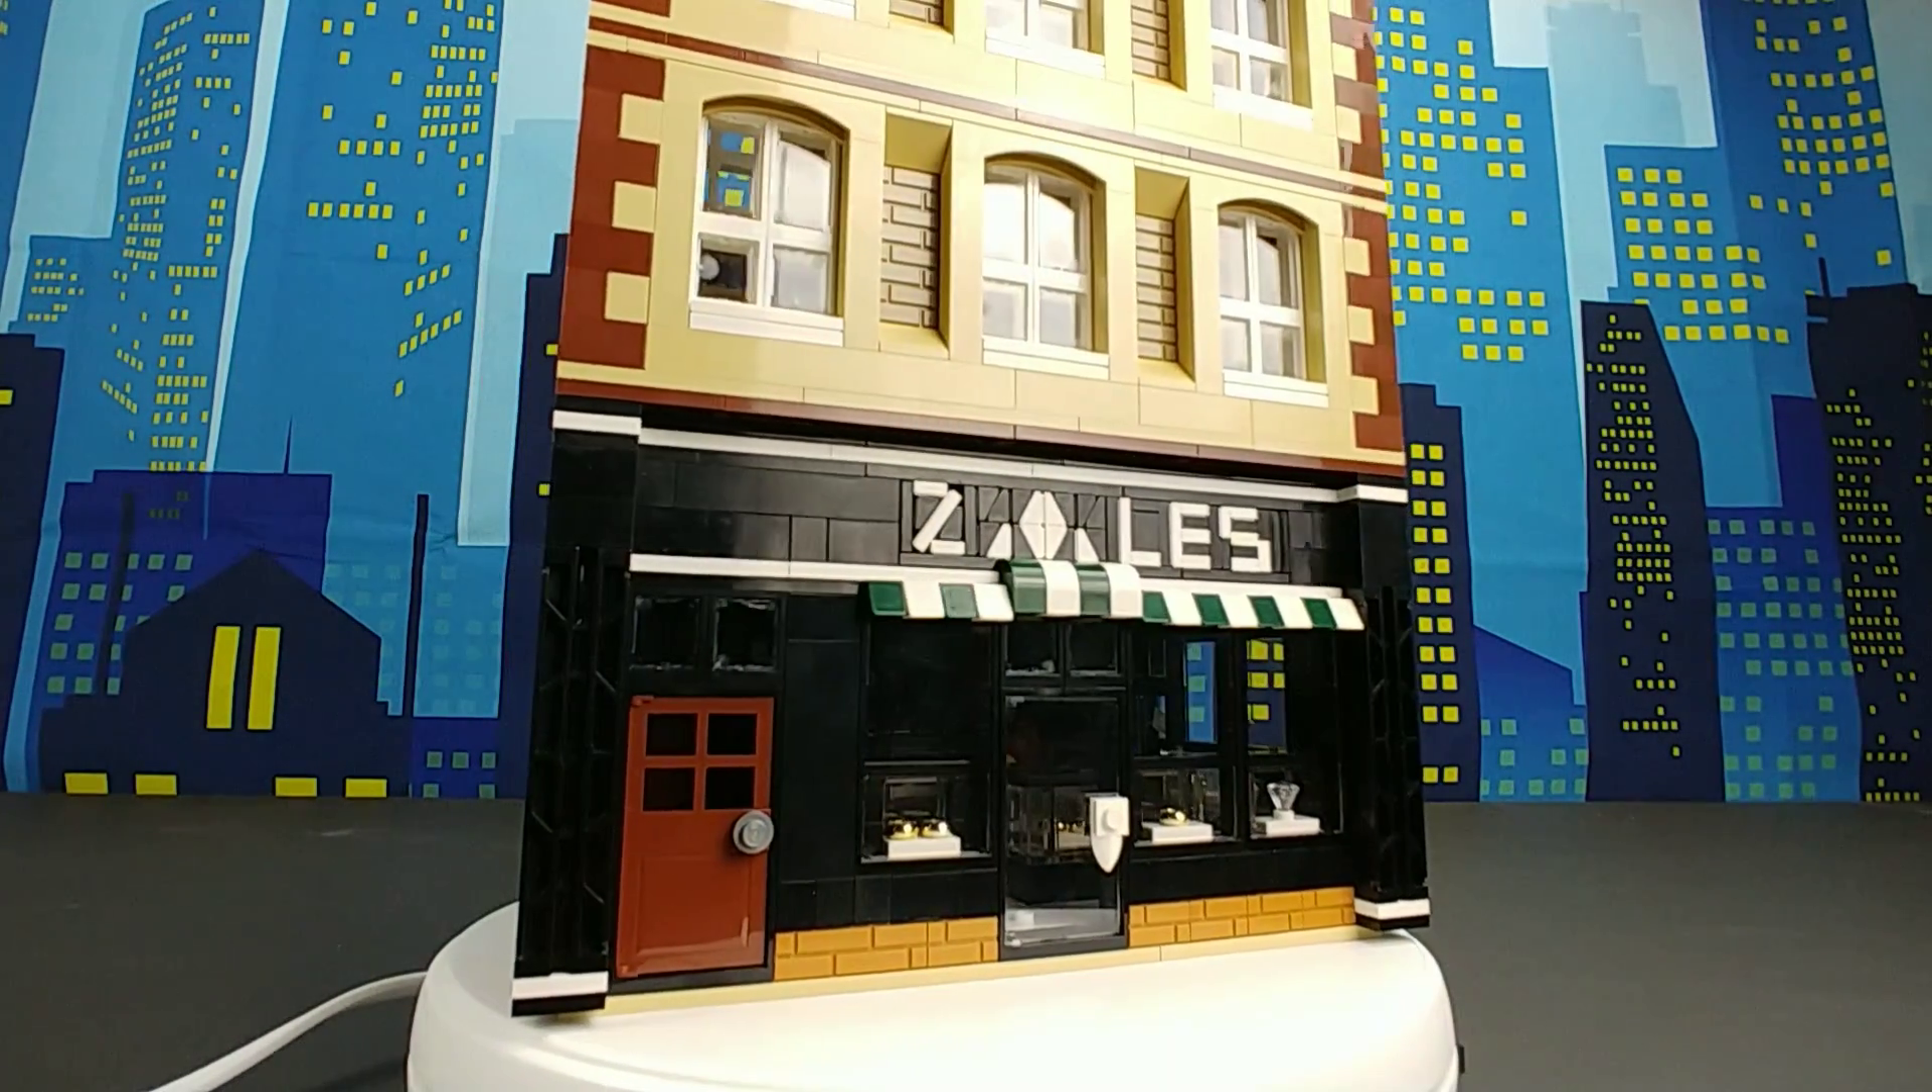Now here we have the building back and fully assembled.